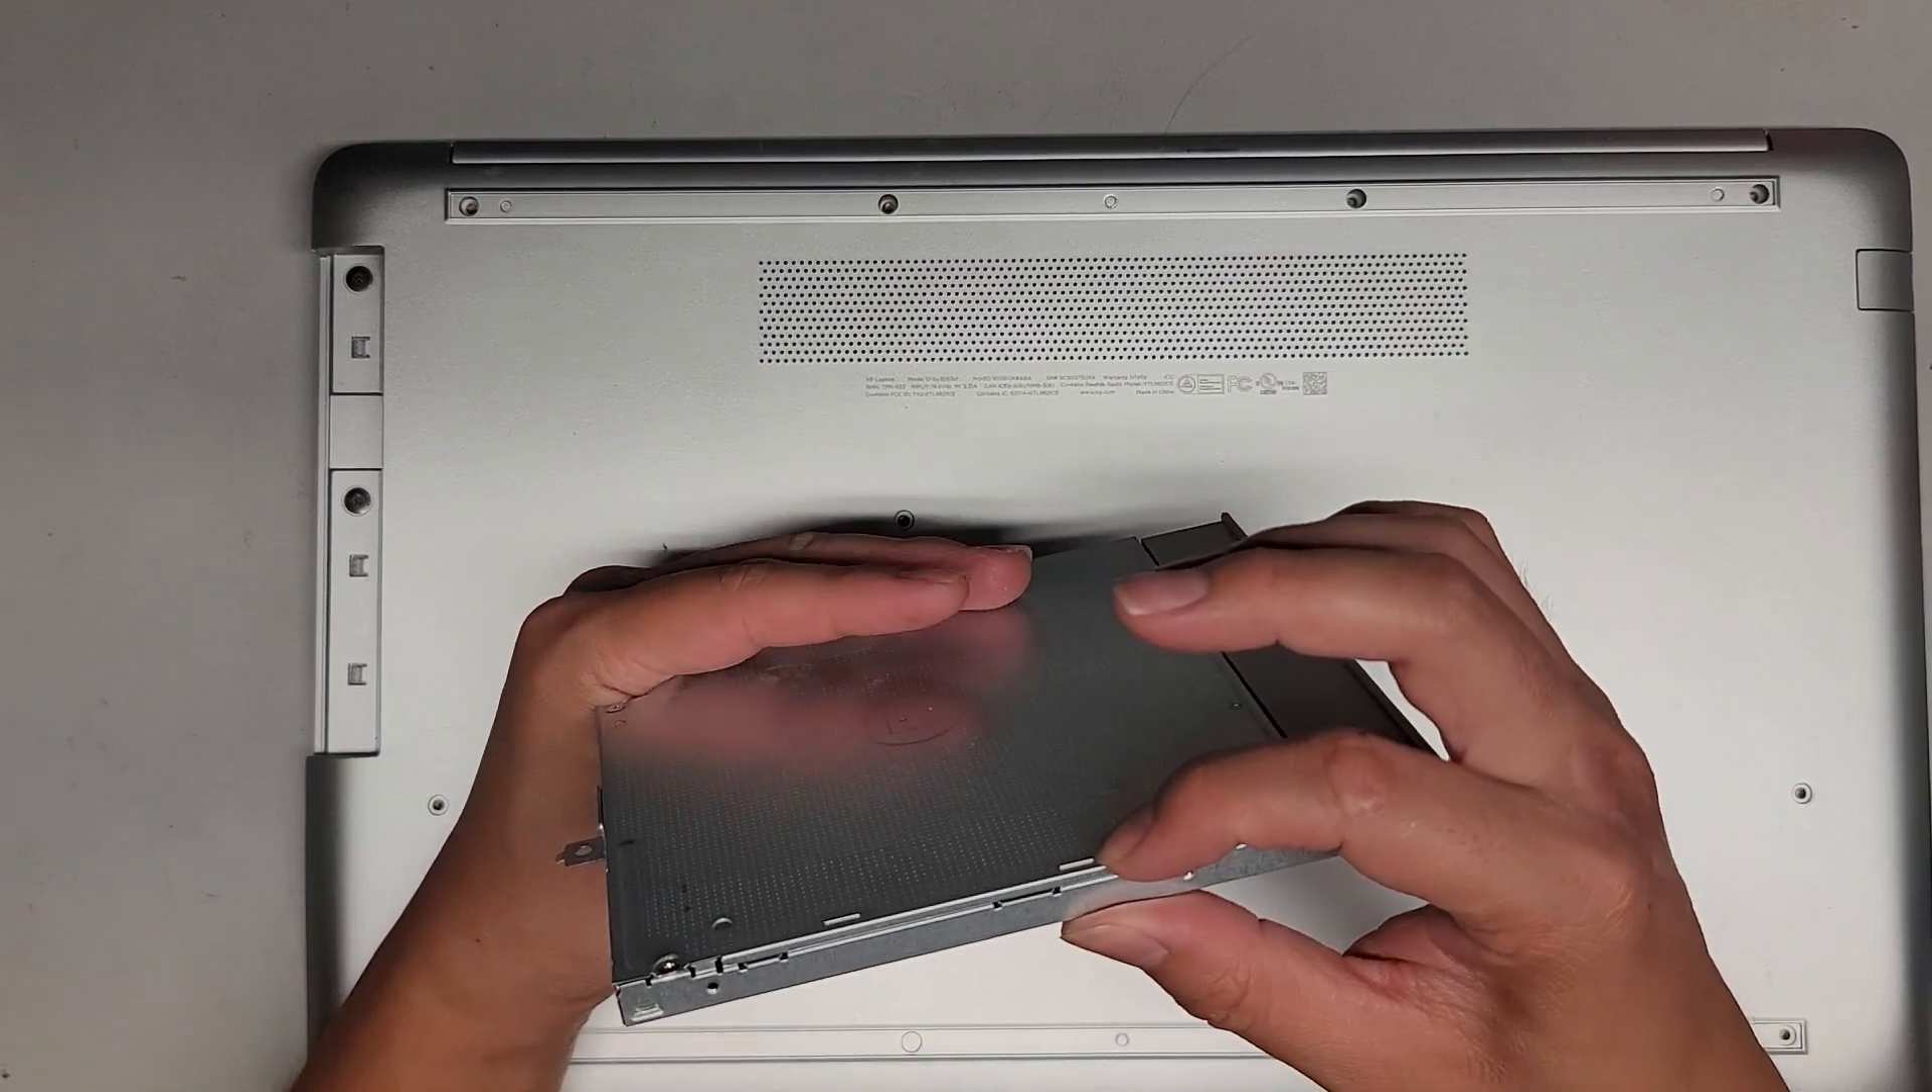We've got the CD drive or optical disk drive out.